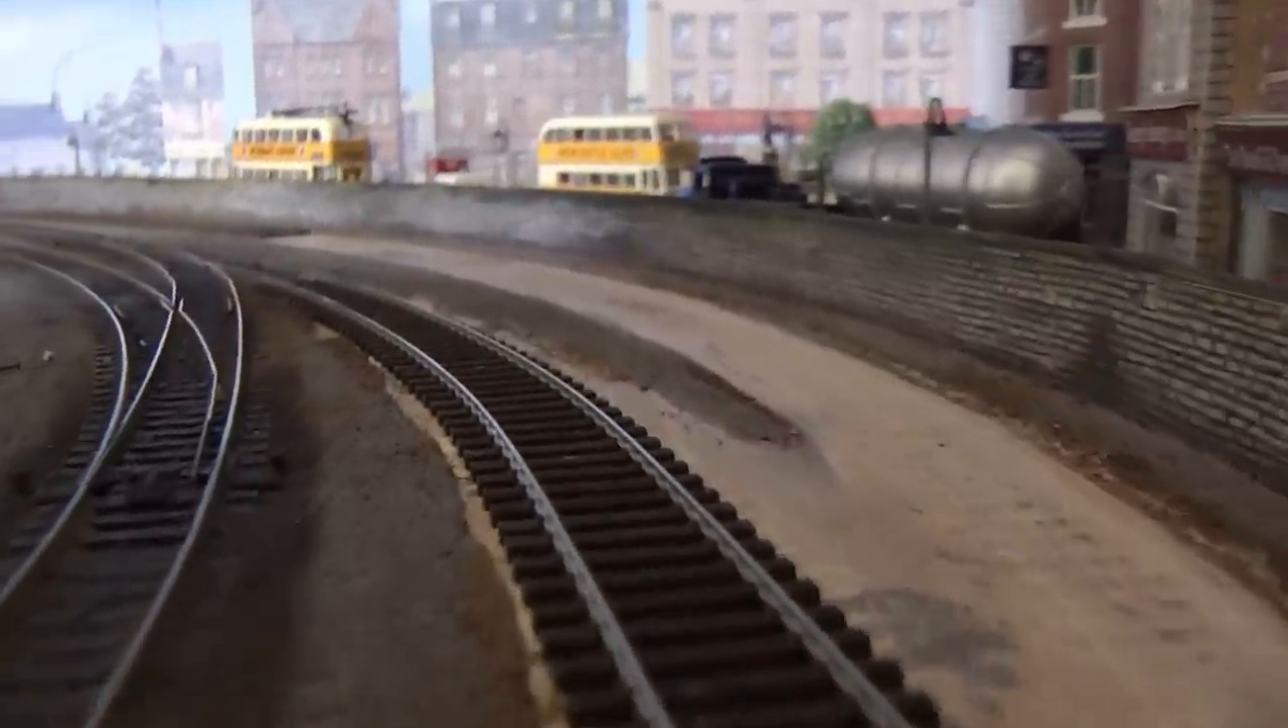Right so that's the track now pinned down and as you can see there is no kinks in that first bend.